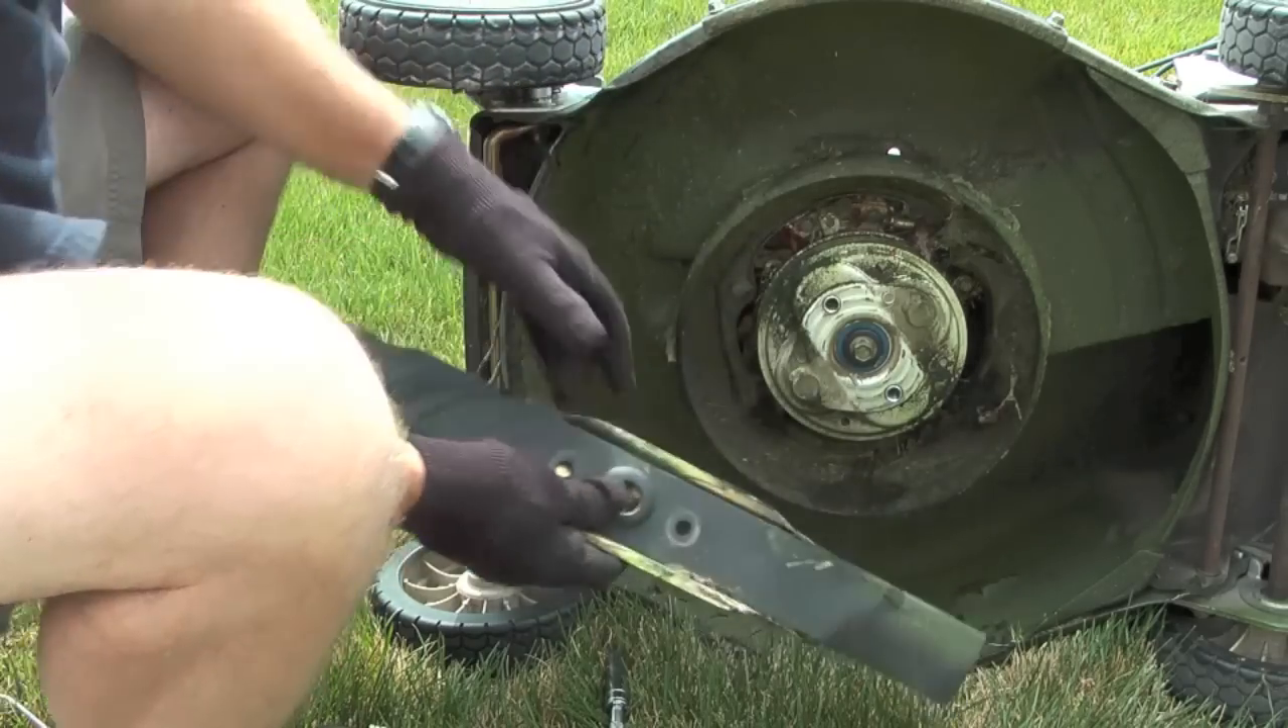Okay, now that I have both bolts out of the blade, the blade just pops right out of the mower.